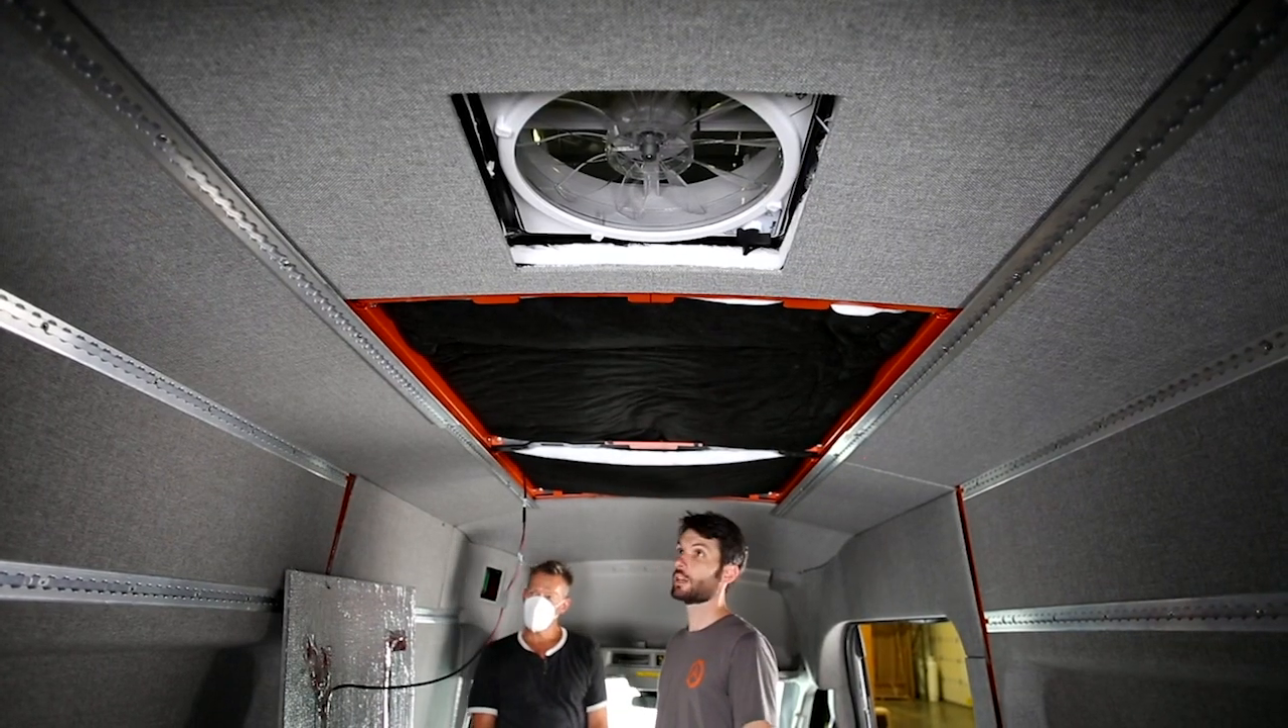We are down to our last ceiling panel.